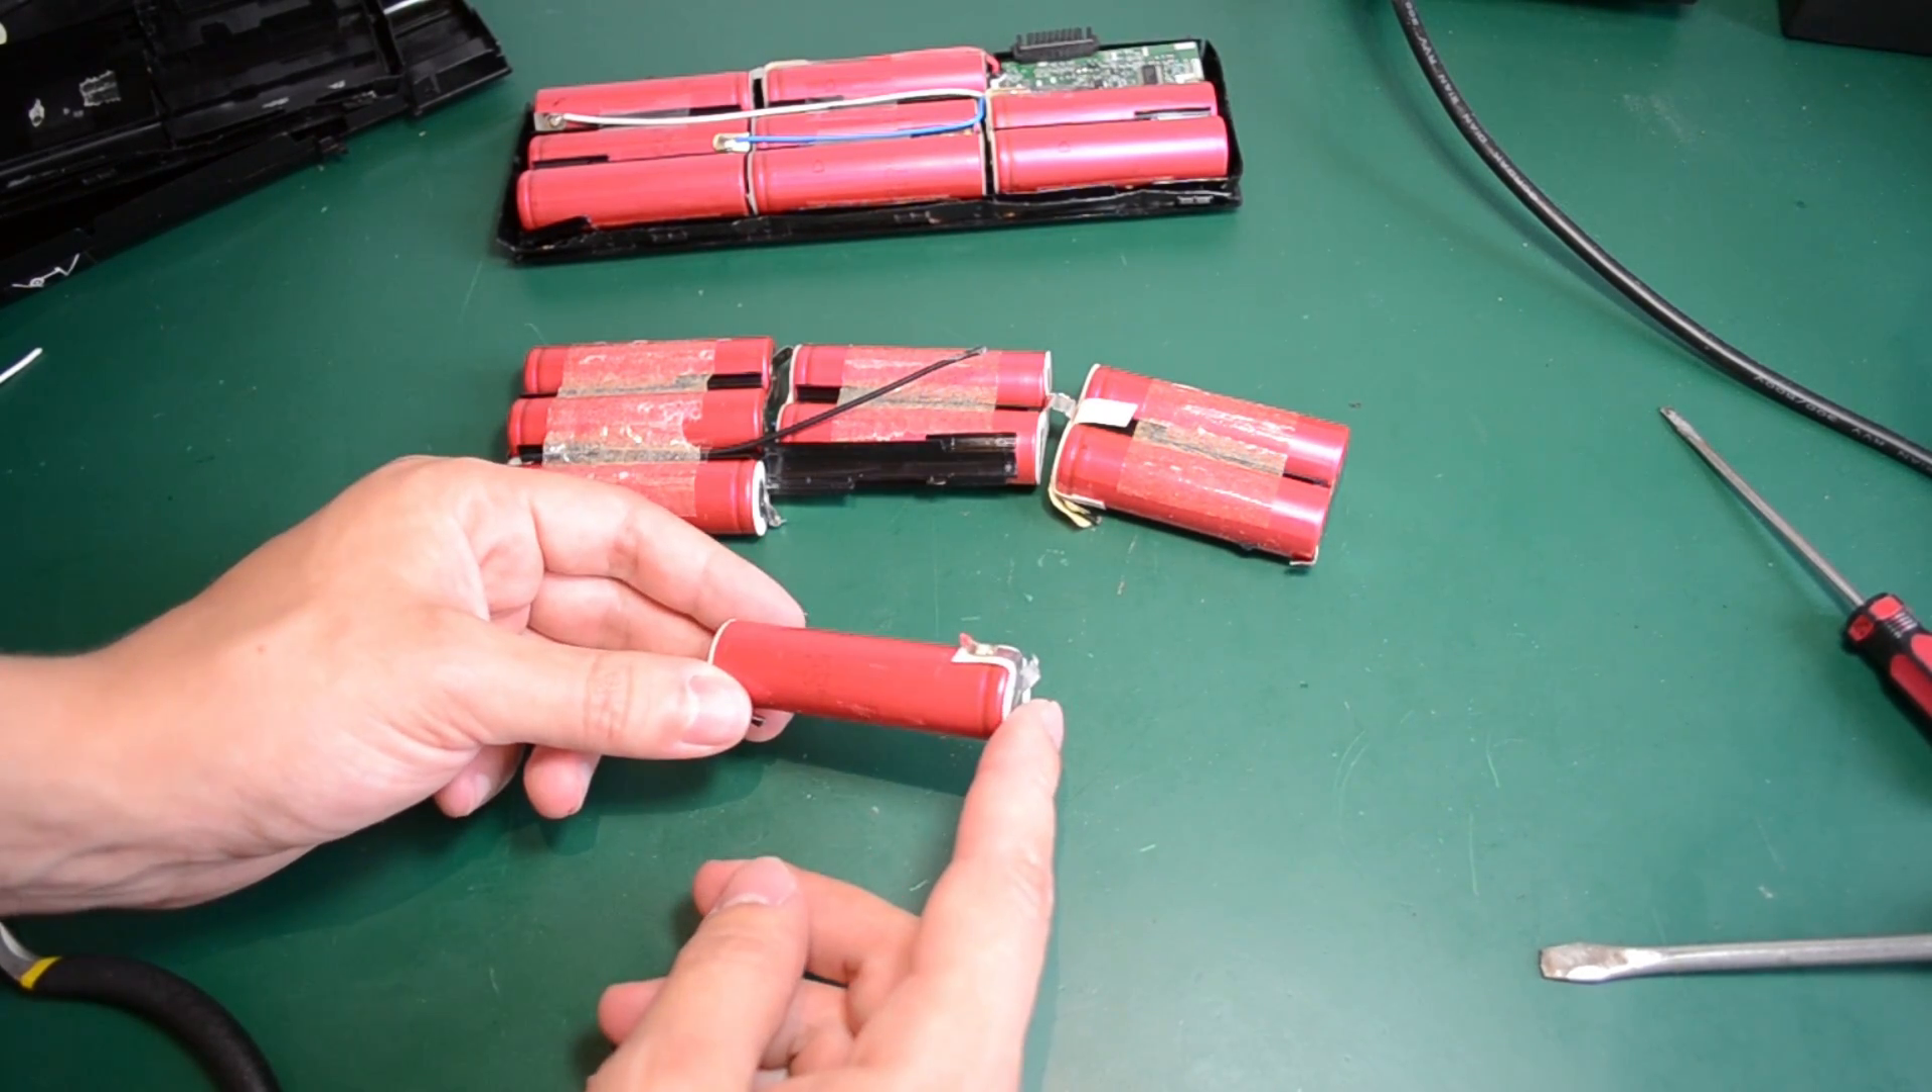Okay, so we got our first cell out.